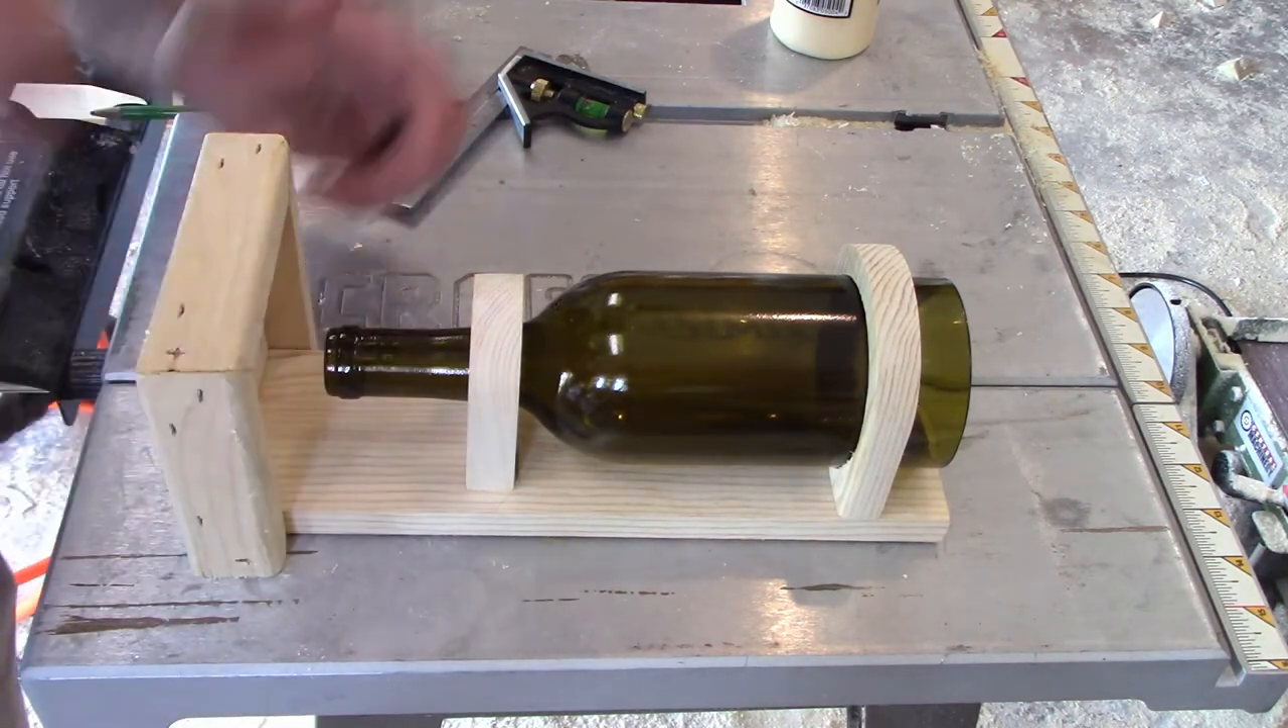We've got it to where our bottle is a little bit above our base here.